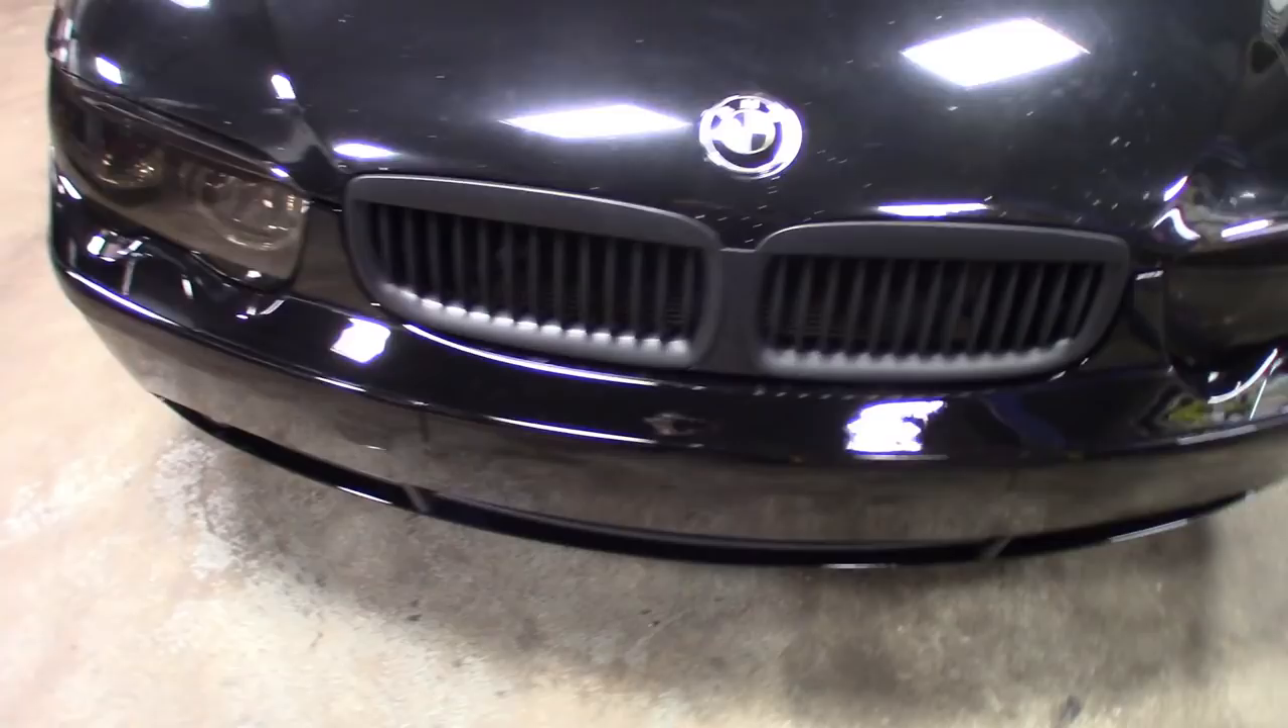Obviously moving on to the rims and all that stuff but got the front bumper on got the grill on.